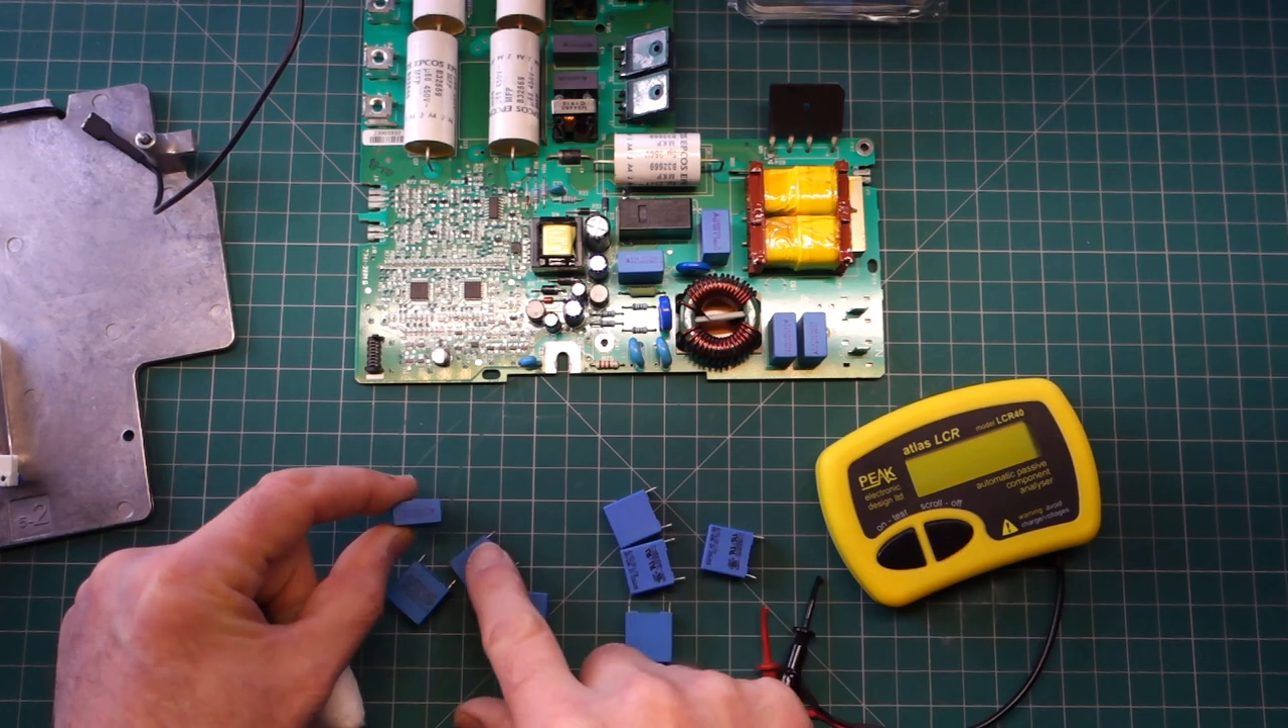So just to show you as I said I've done a couple of these repairs before and I've got the capacitors out of the circuit here to test.